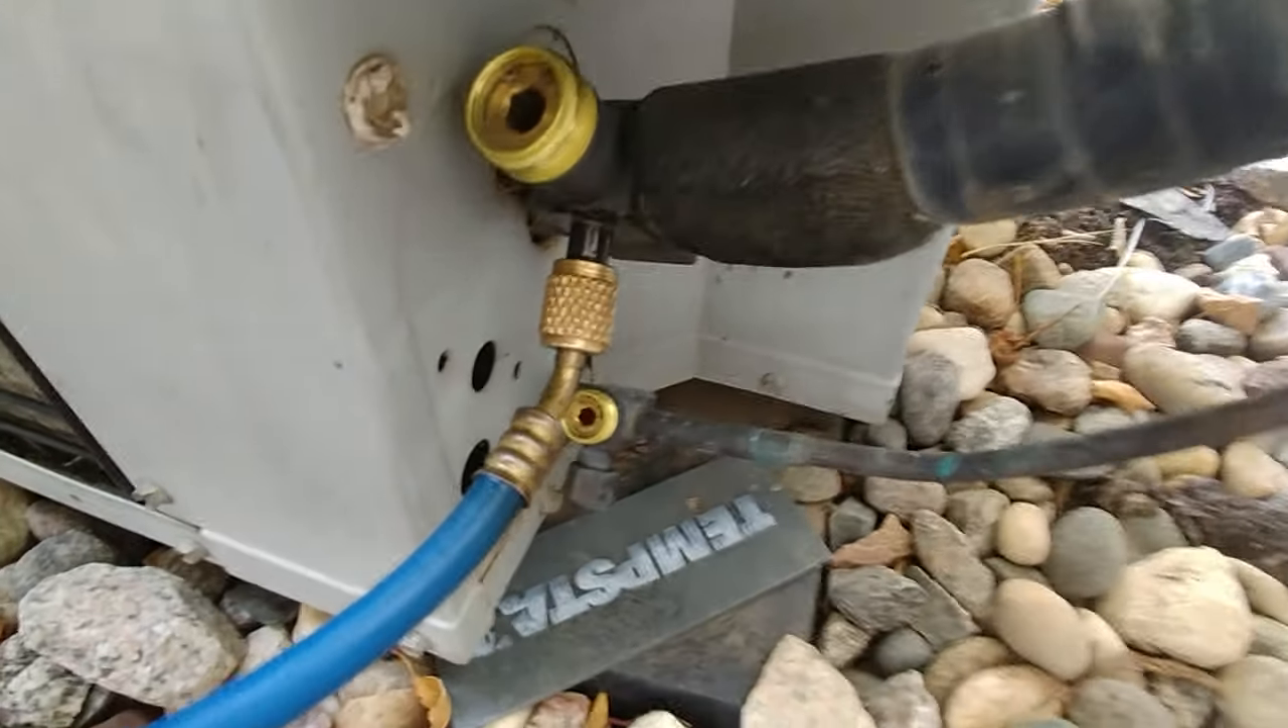So as you can see I've already removed these access valve or the shutoff valve caps here and then we just need a couple of Allen wrenches to be able to close those.